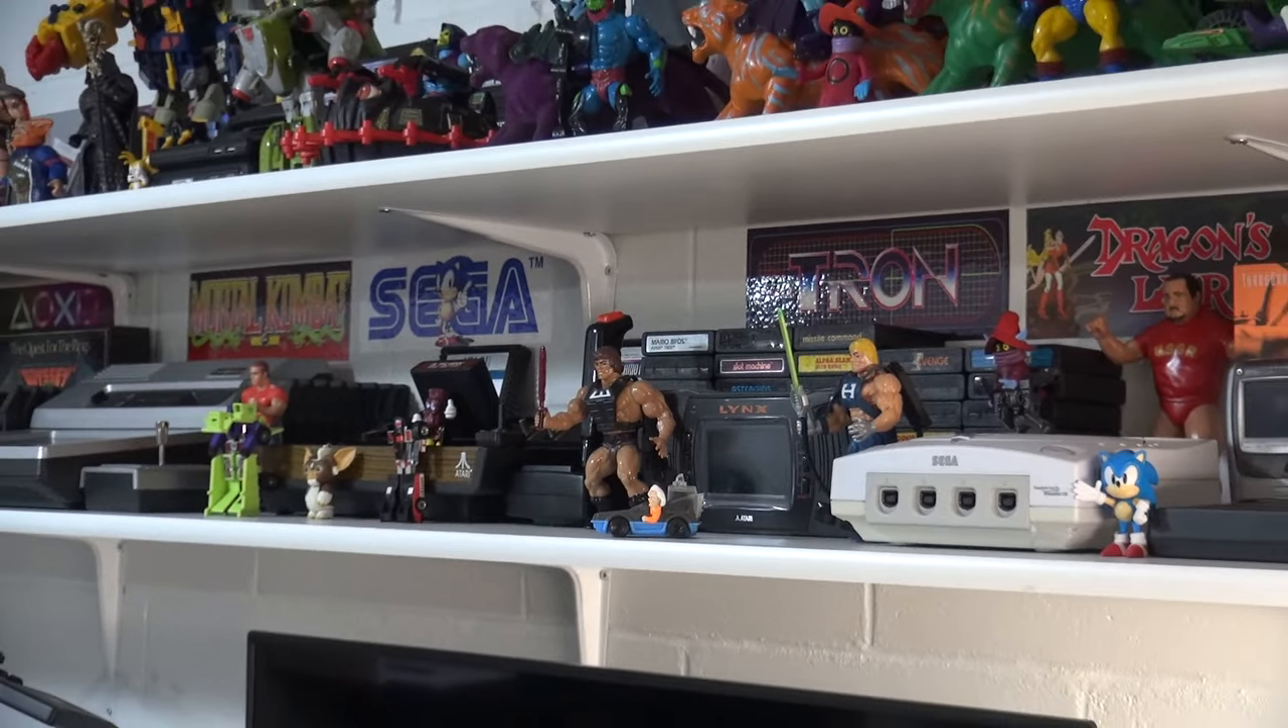So the installation of these shelves is now done.